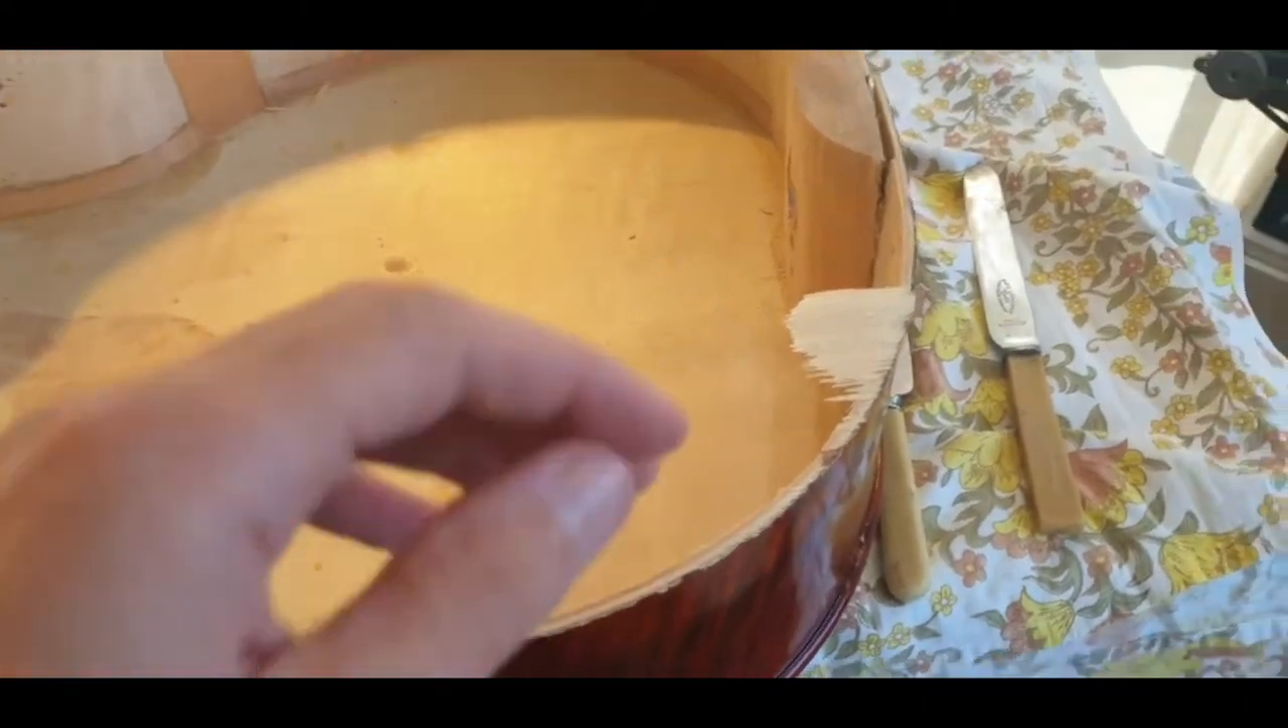We did have a piece left behind here so we'll have to lift that off and glue it back onto the top.